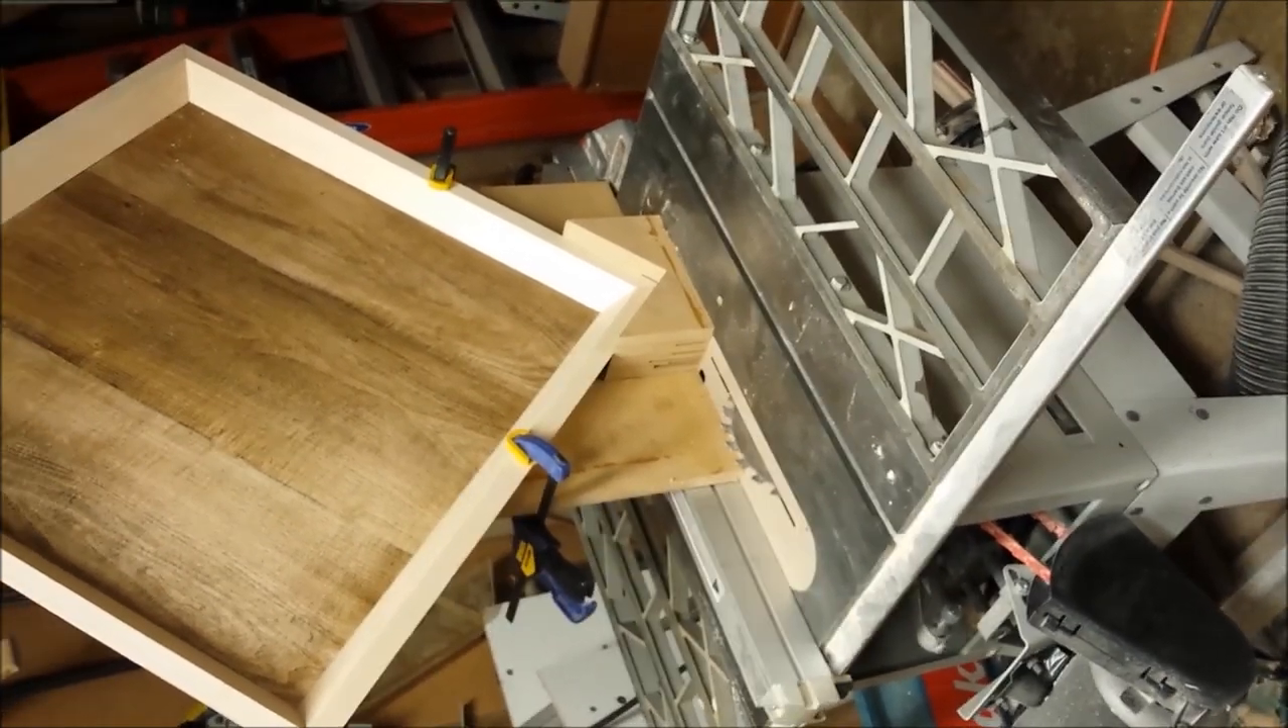But notice I've got the piece clamped.